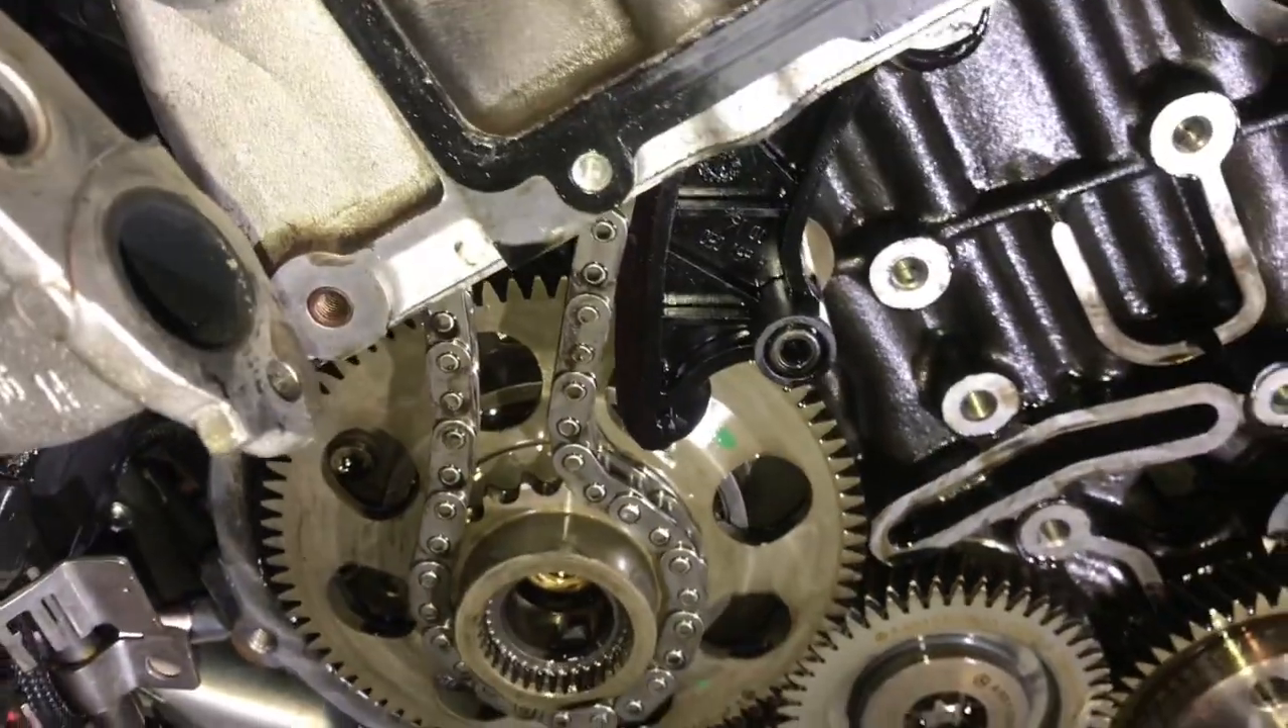Right so we have the rear cover removed and as you can see it's quite a complex gearing system on there.